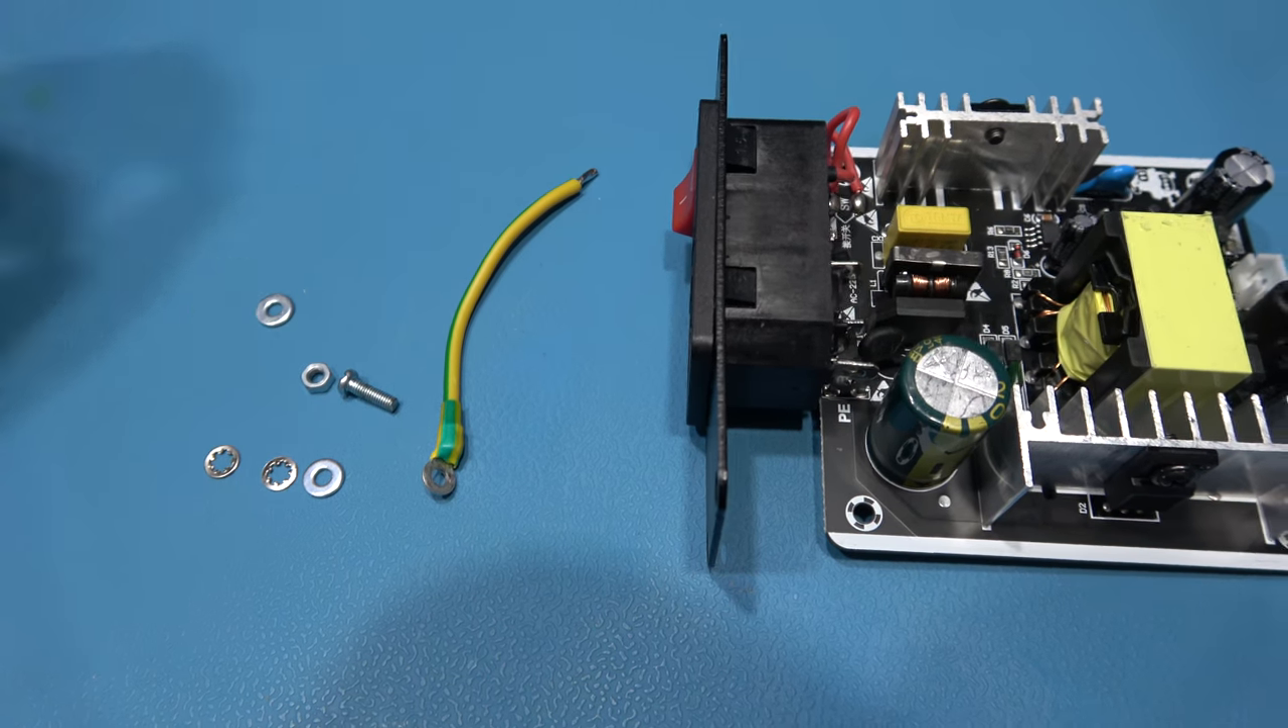I've got some earth cable, got a crimp on the end of it with a round circular connector.